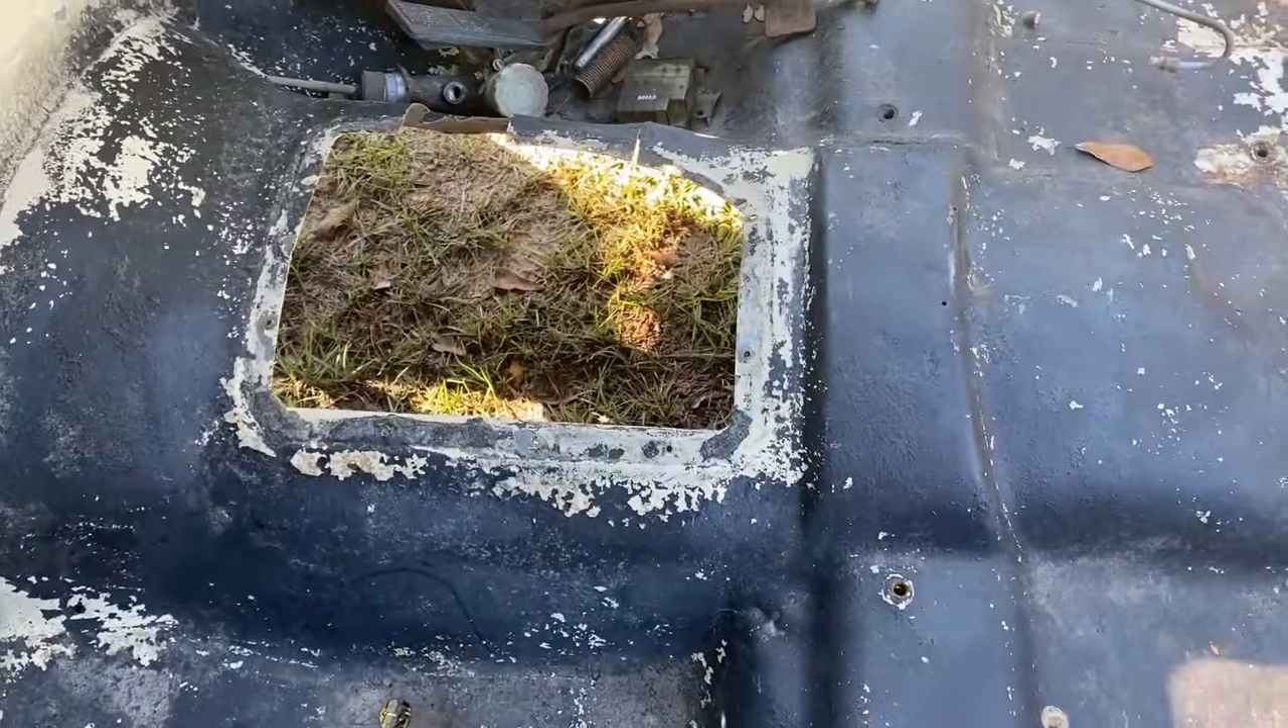We still got a huge hole for the trans tunnel.